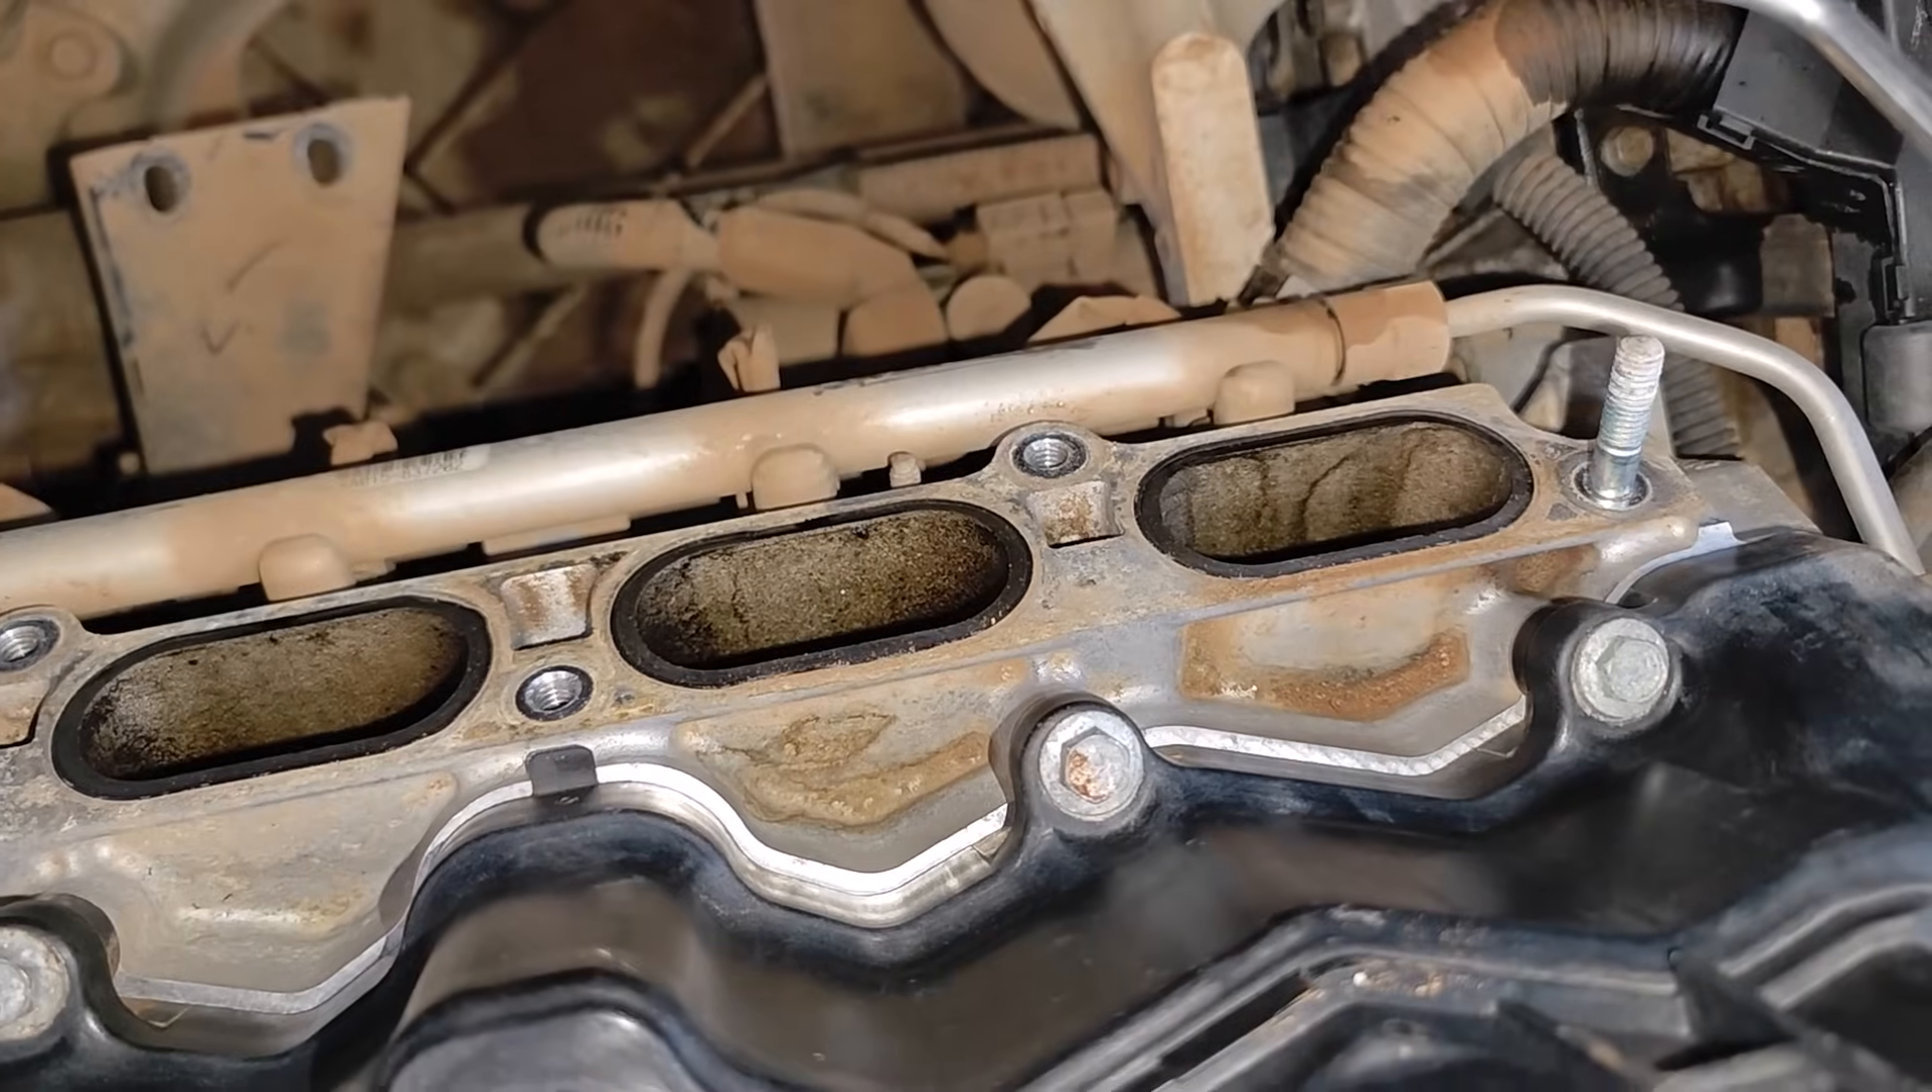The intake manifold is already off.